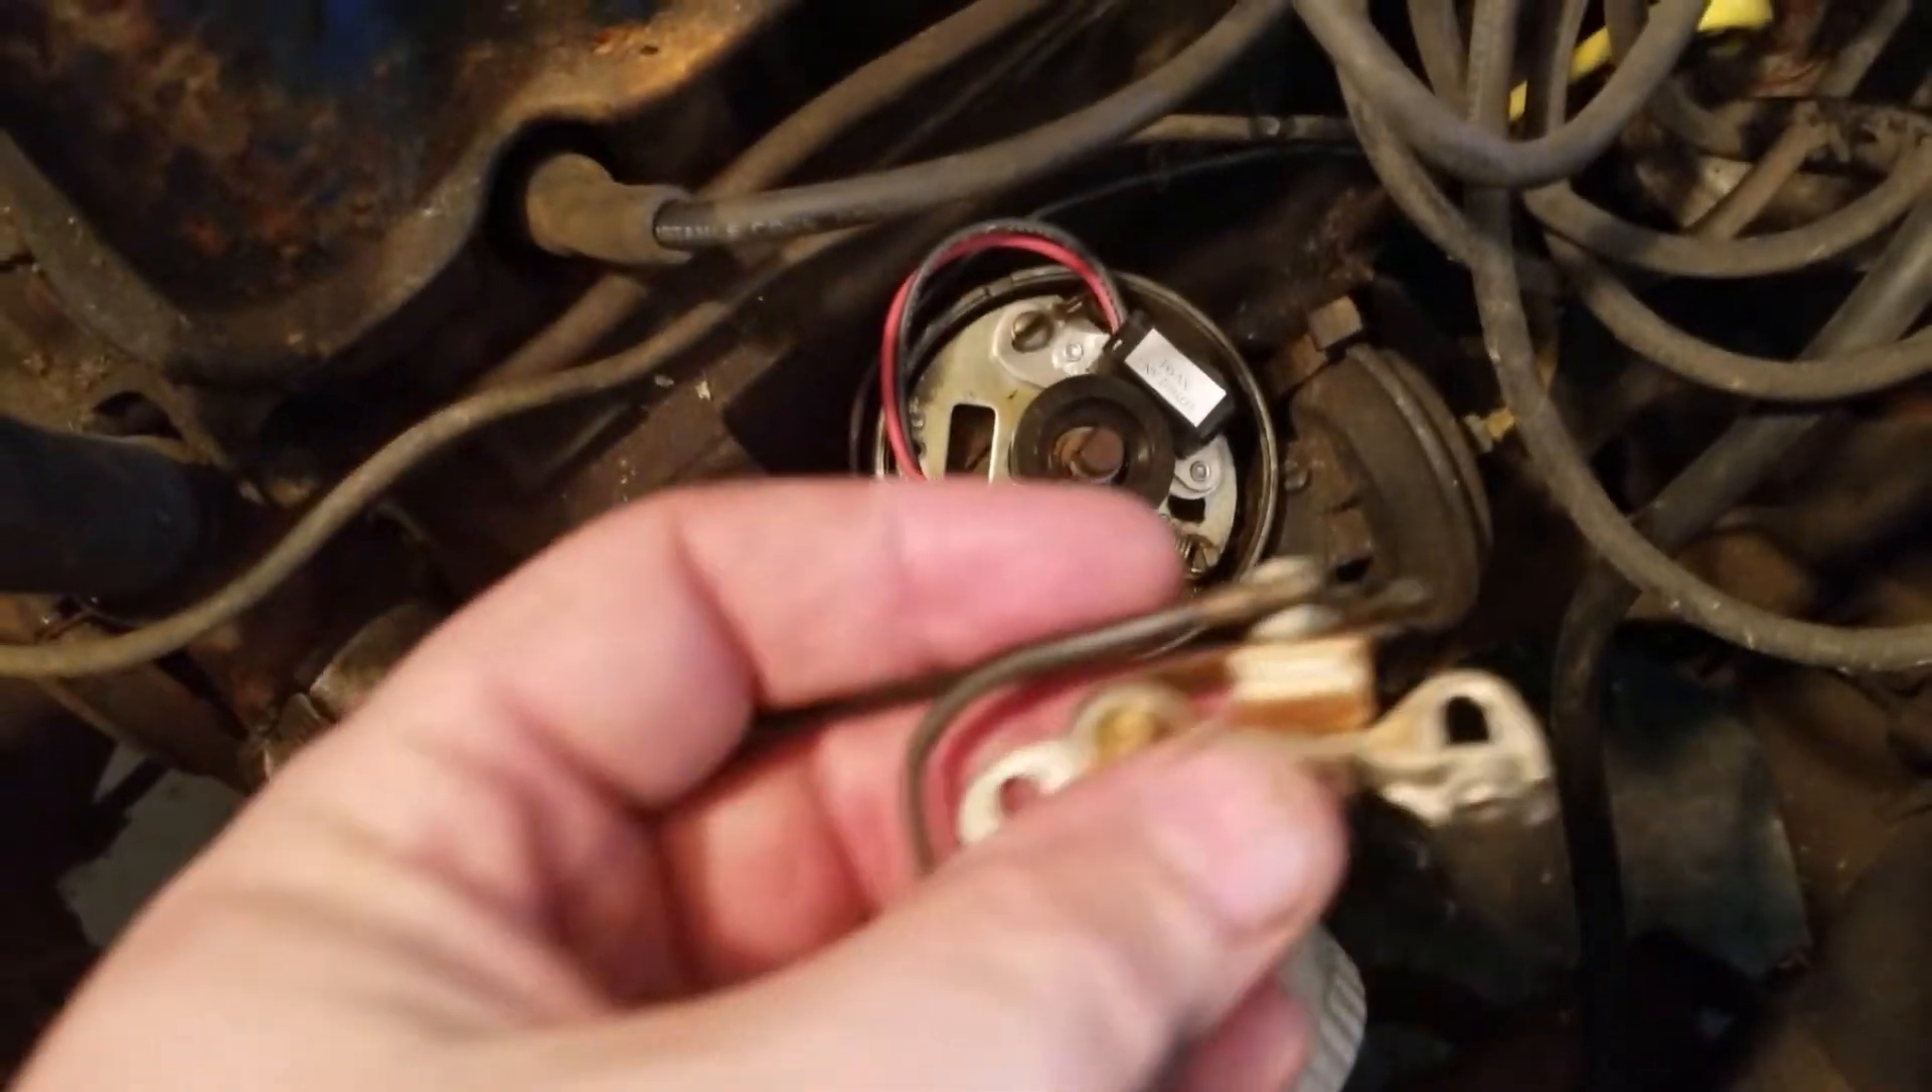So after a few more minutes than I expected it take because I'm rusty as a shade tree mechanic, we've got the new electronic ignition put into the distributor.